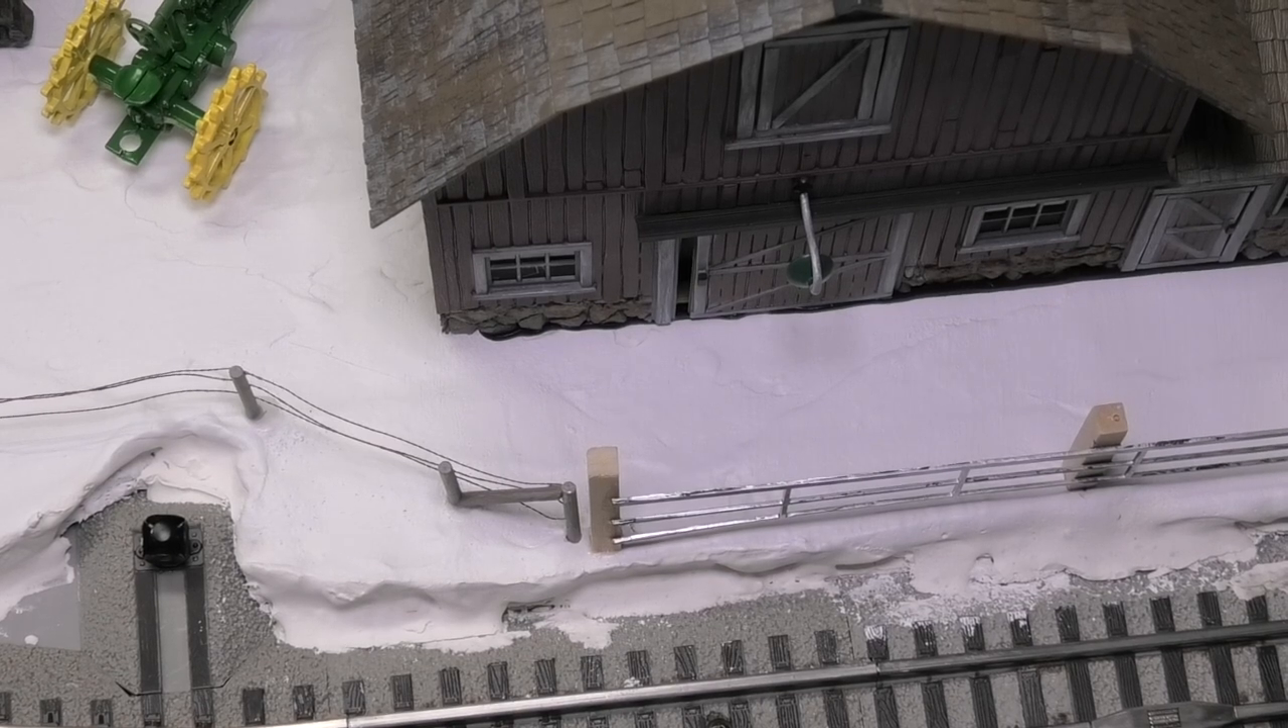You see a tiny little gap between the corner post for the rail fence and the corner post or the end post for the barbed wire fence.